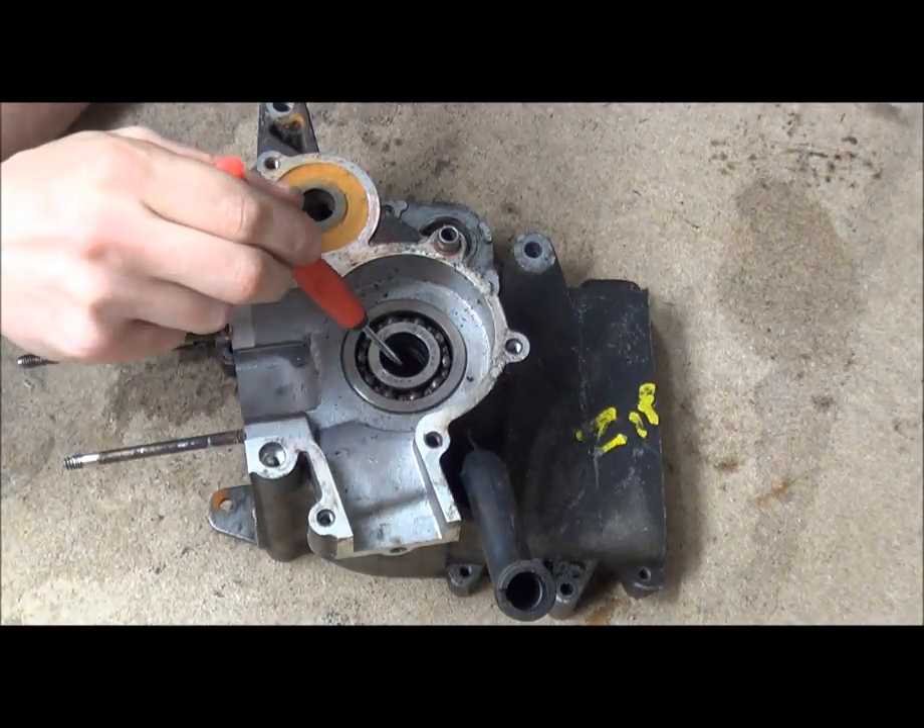We've still got the main bearings in this so we'll have to pop them out and the oil seal on the backside.